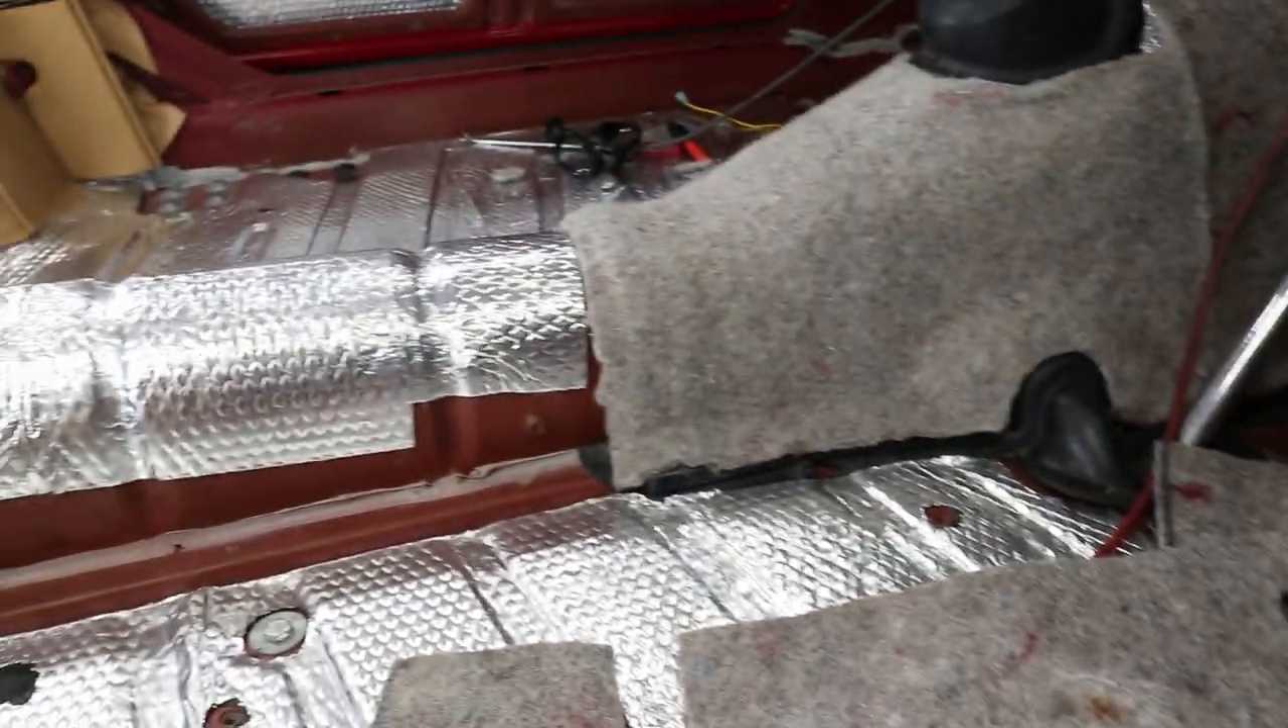We got a little bit of sound deadening on there, and we've got our prop shaft tunnel cover on ready to go.